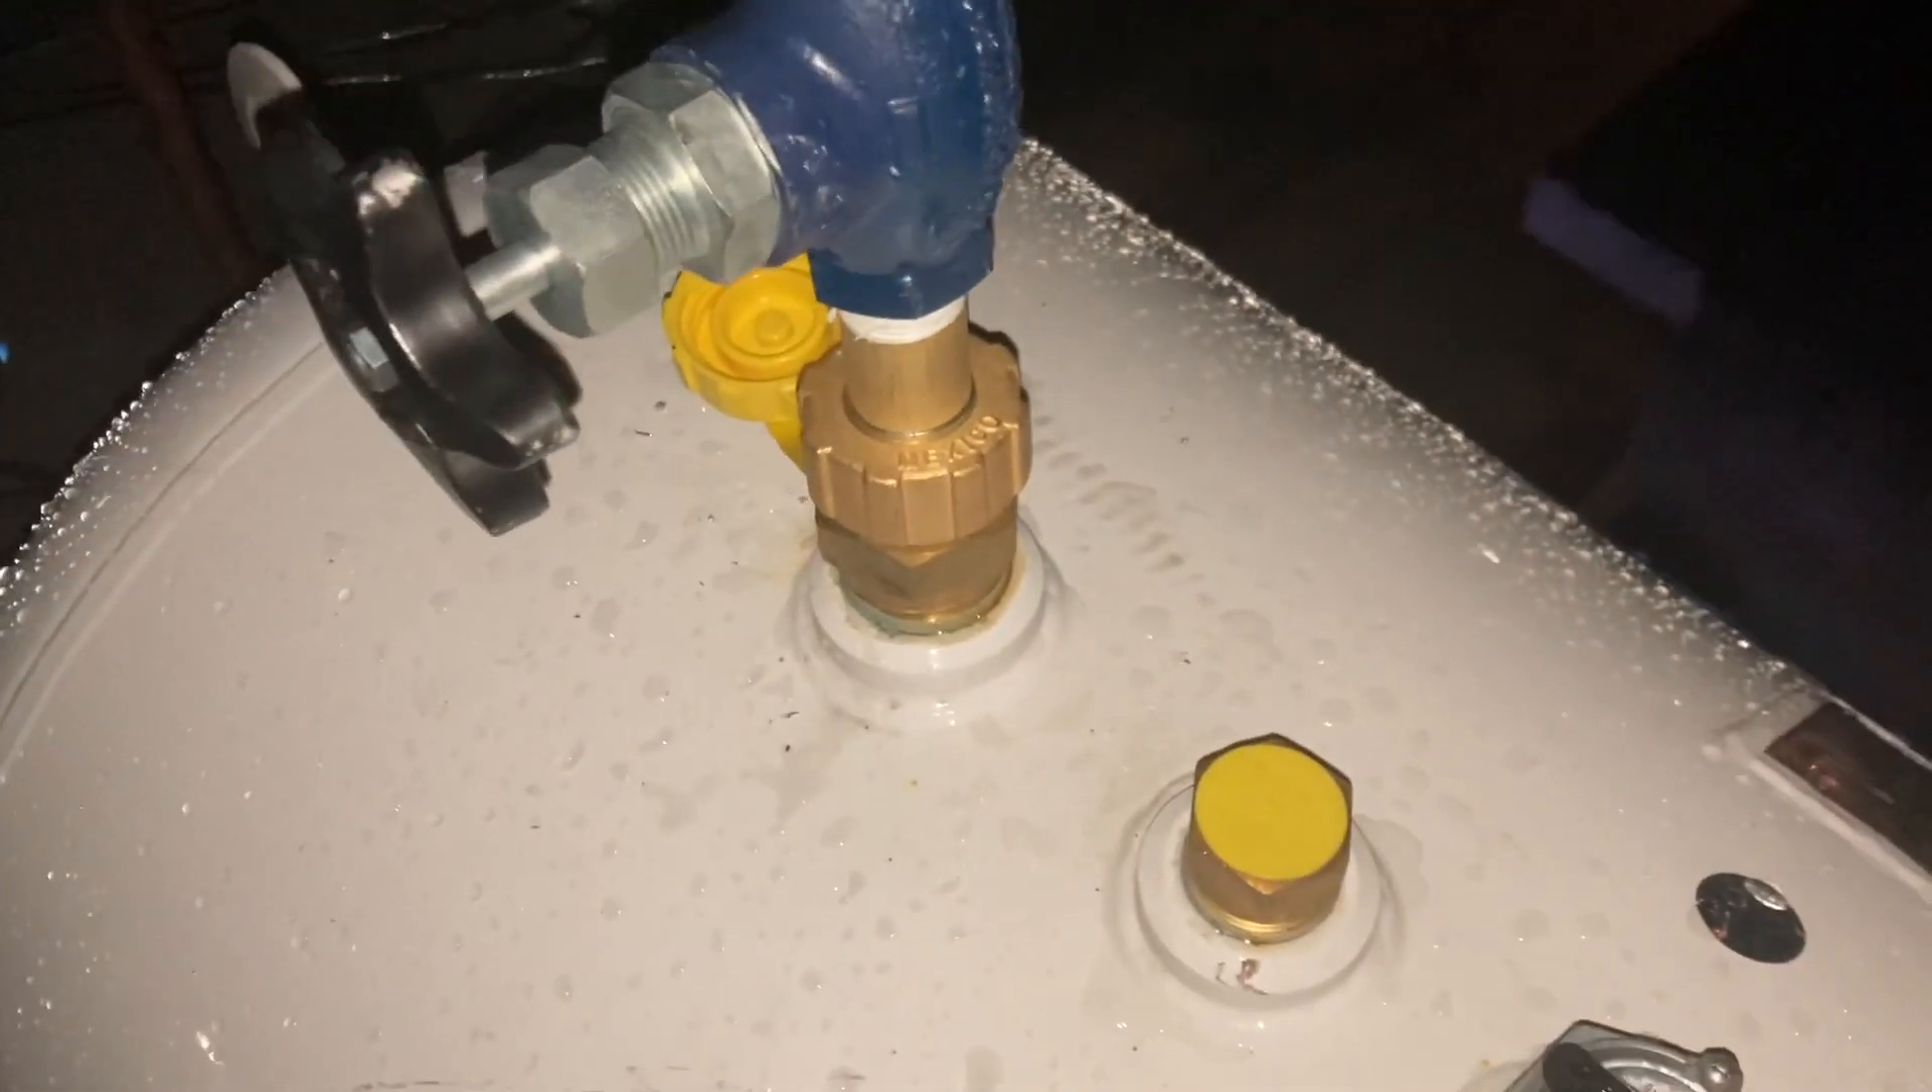Ya le pusimos La La válvula.